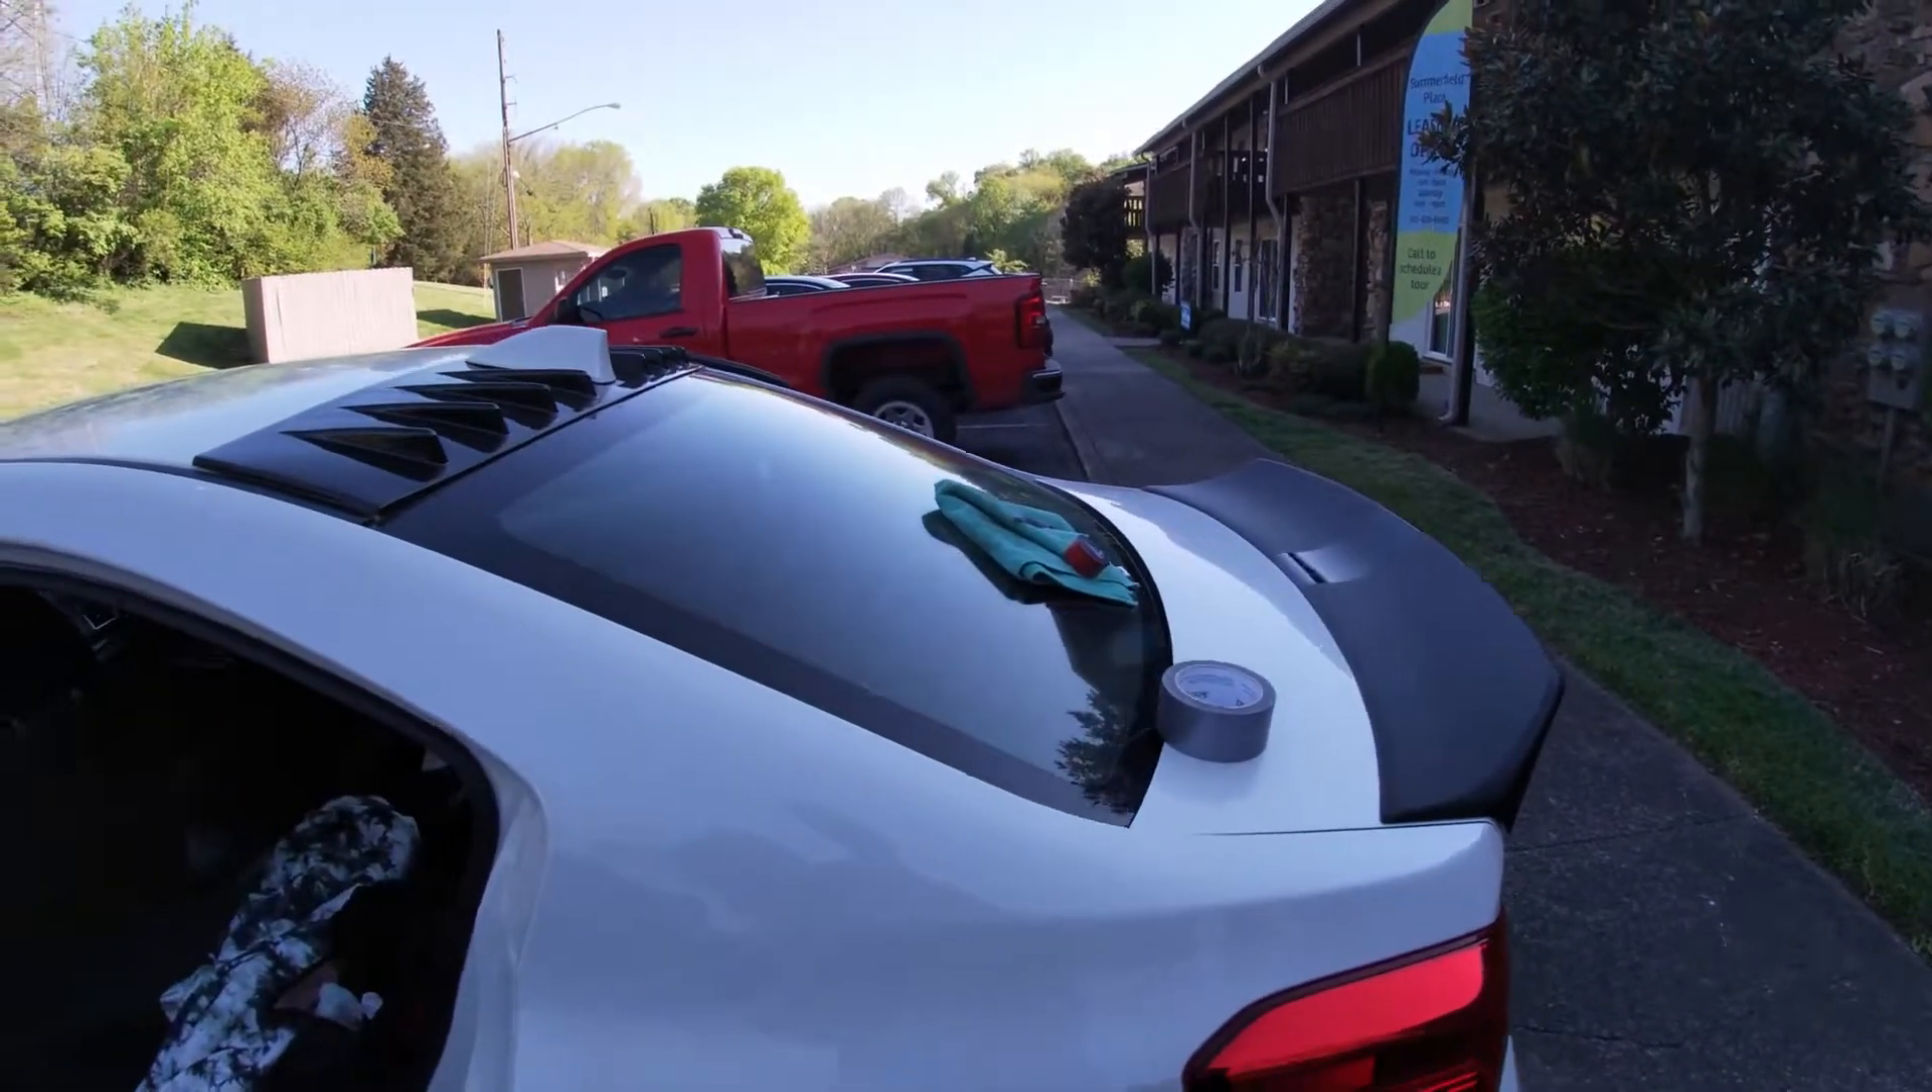All right, guys, we're done installing the new wing, and it looks, oh my god, it looks like a whole different car now.